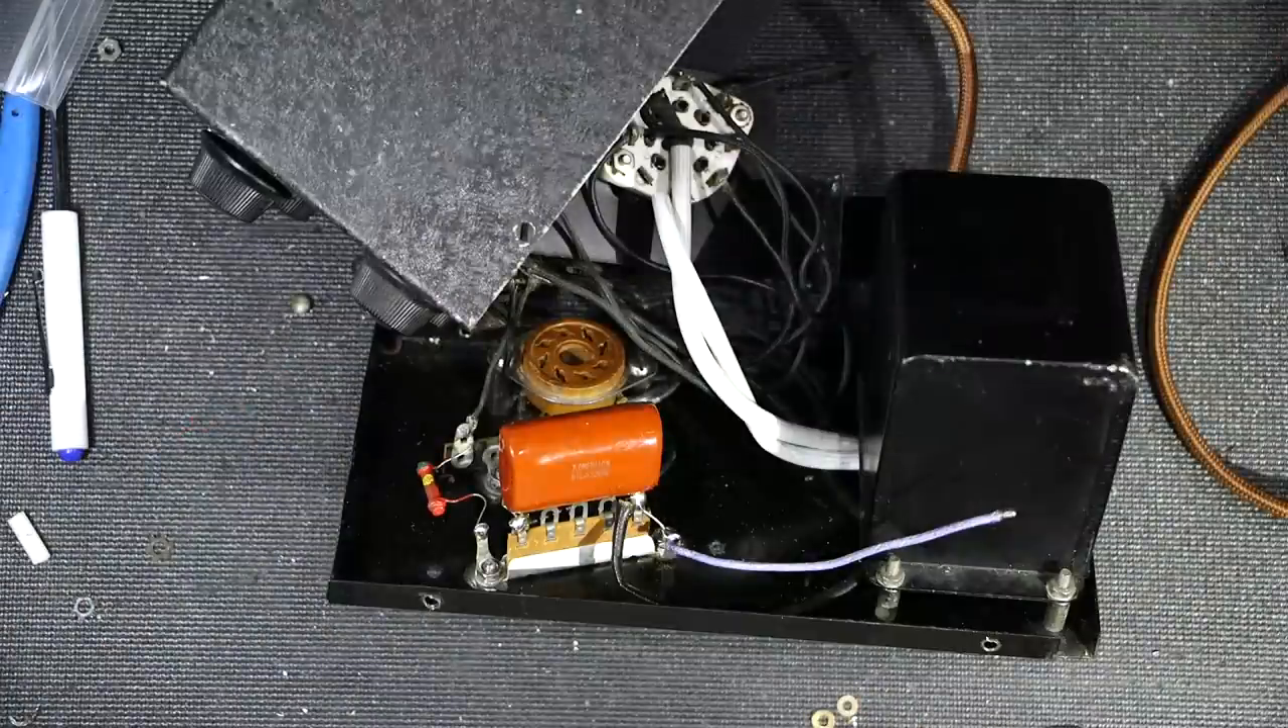I have the new capacitor mounted to the terminal tie strip.